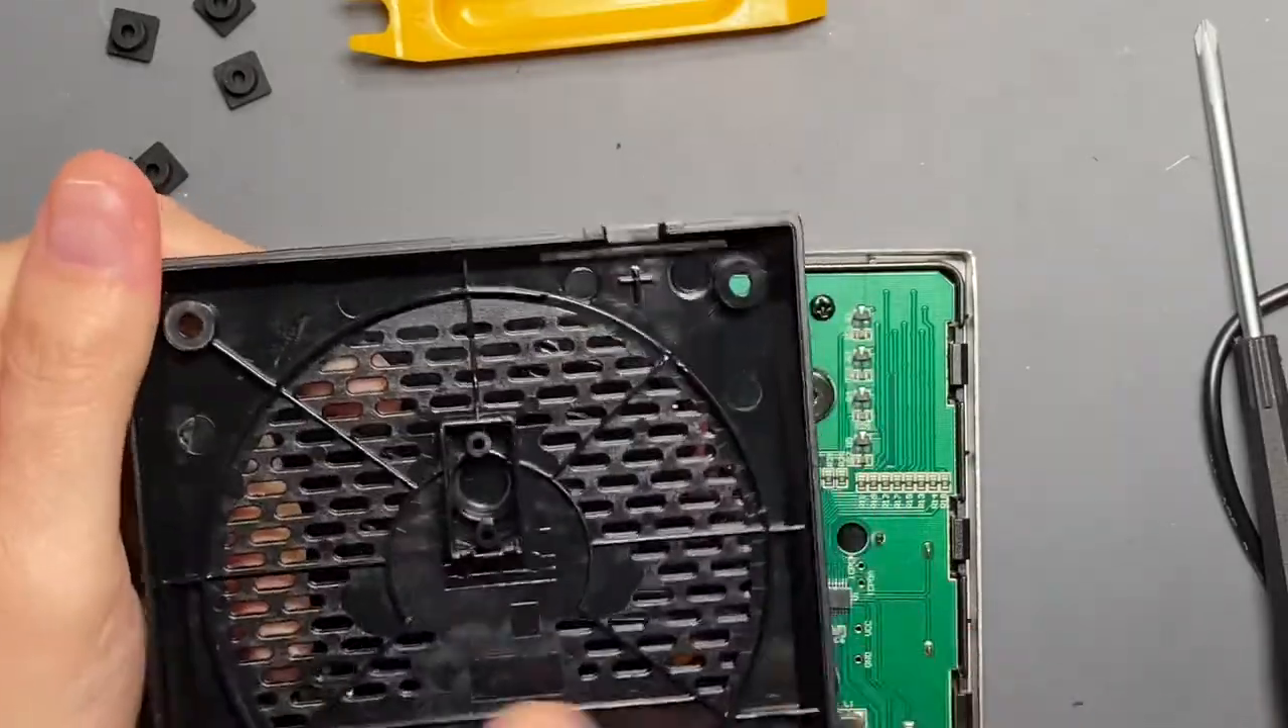So that's the back panel off.